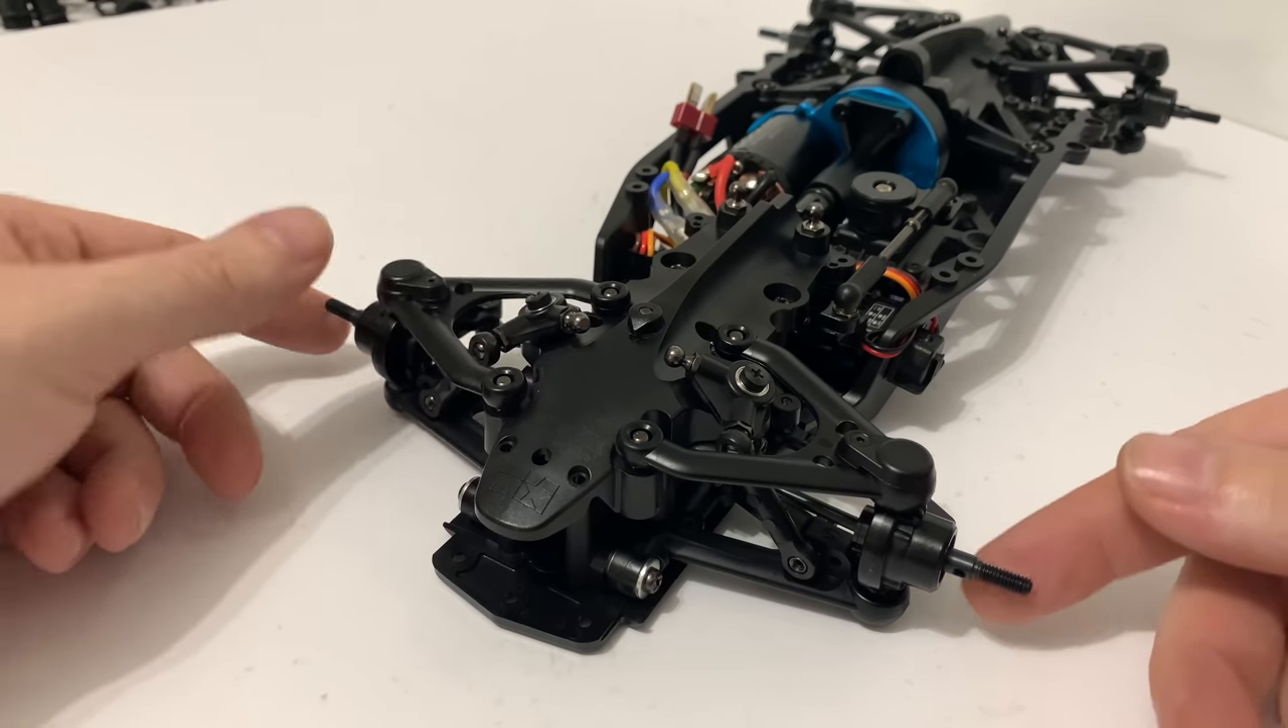Right, so that's the front end complete. All the arms are on.